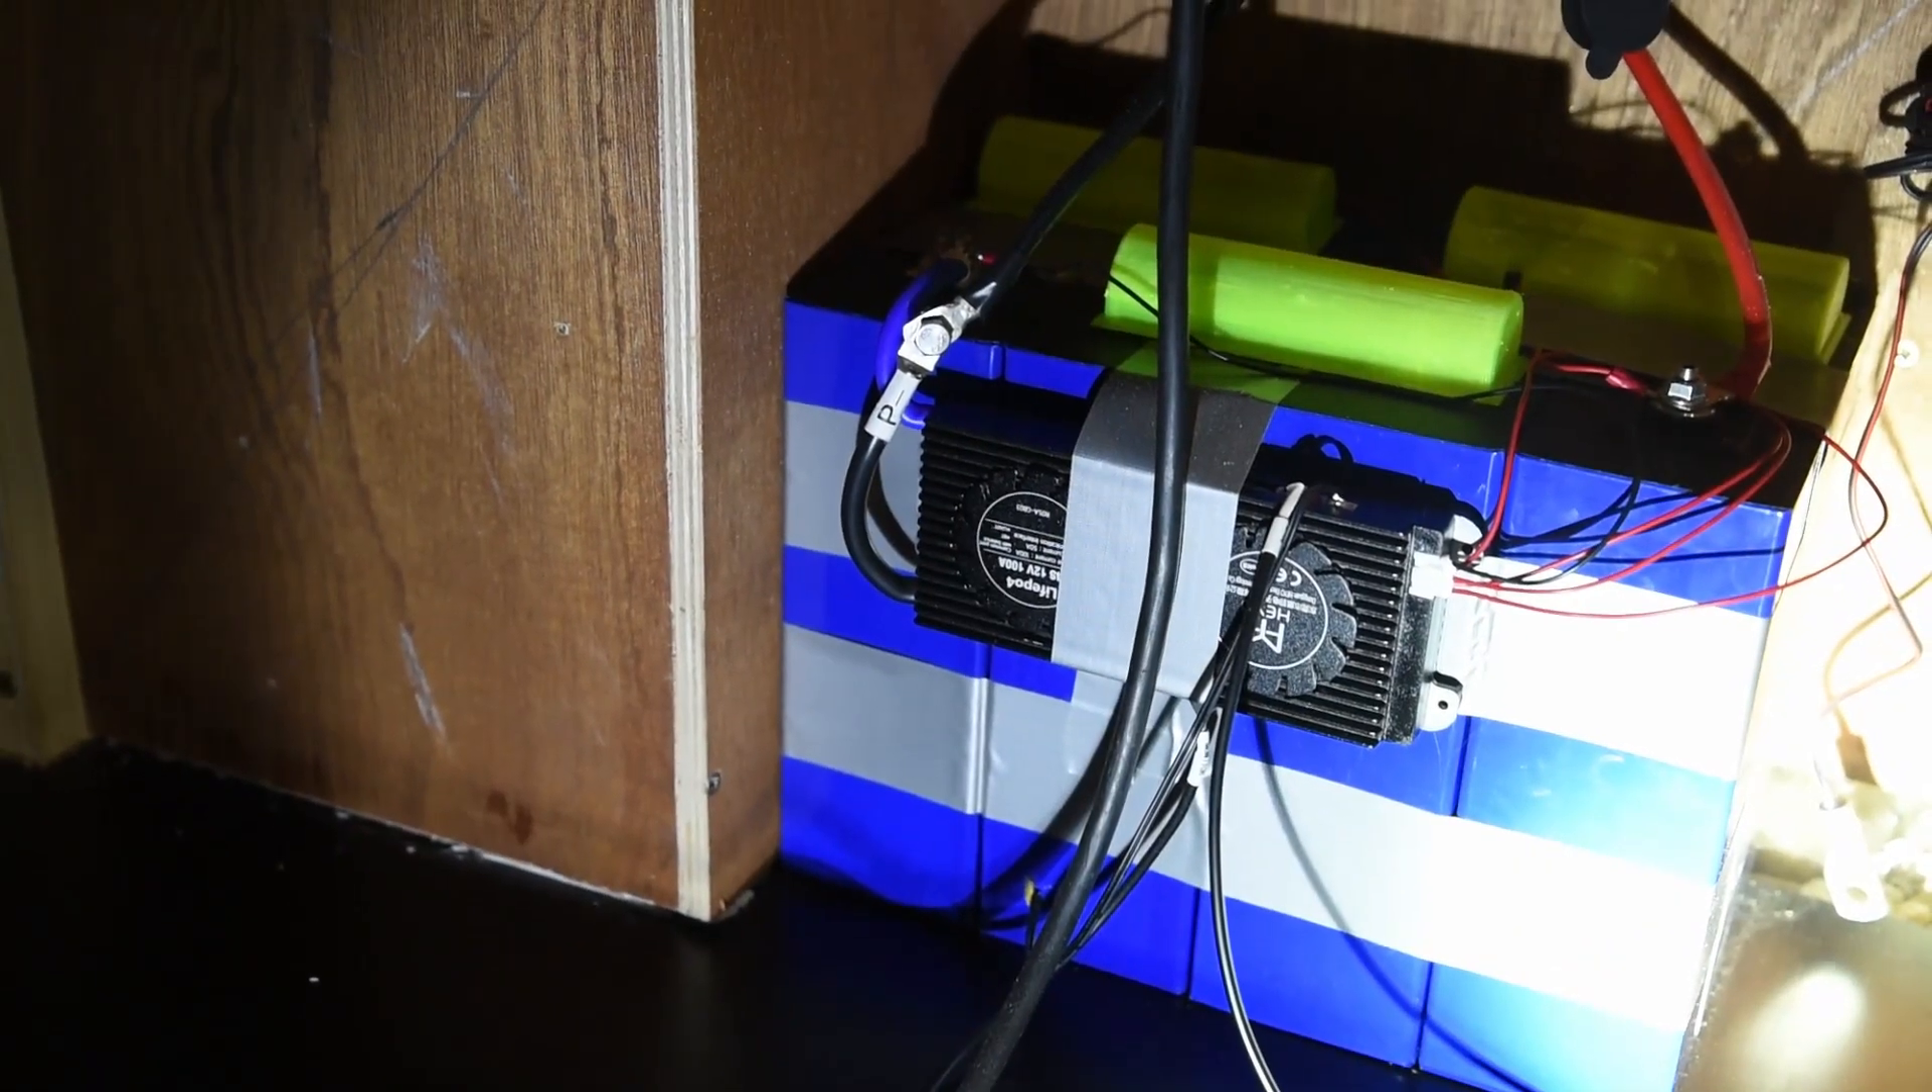As you can see the caps are on right now.